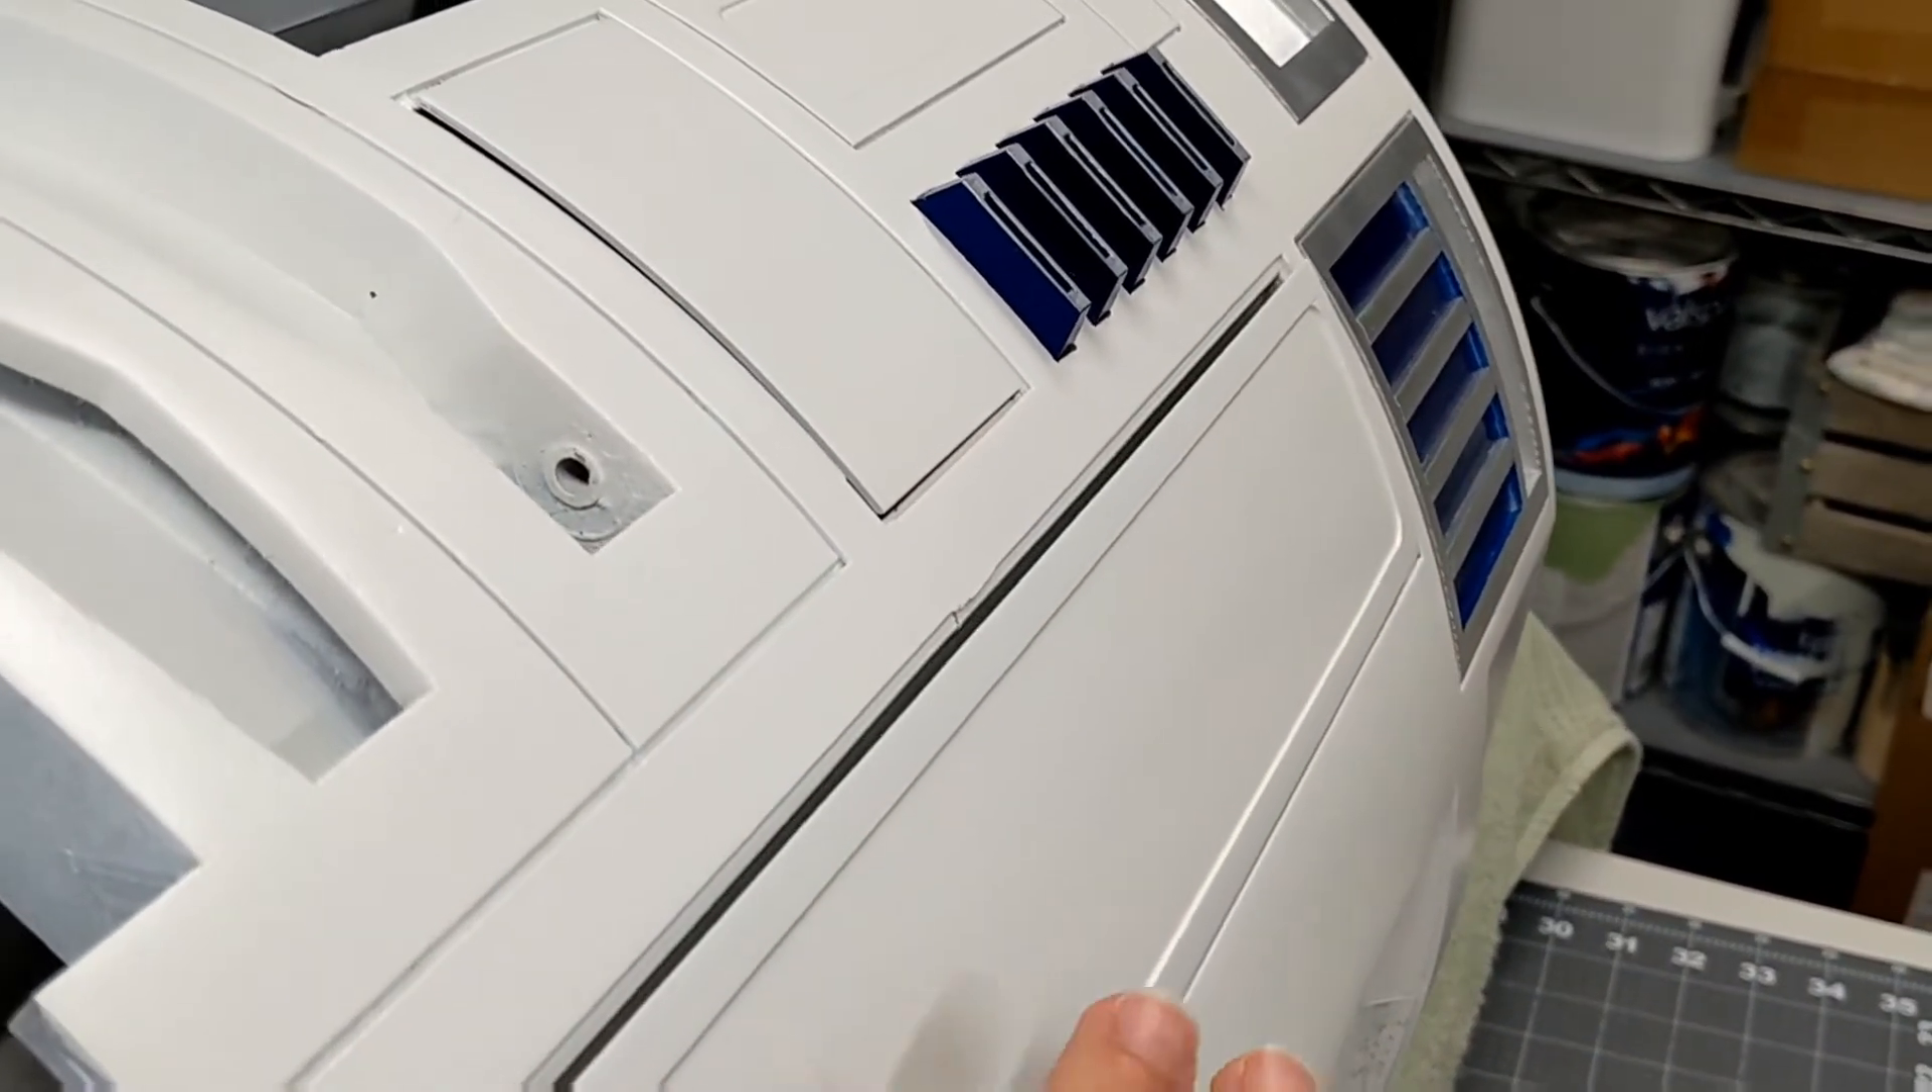But what we see is that the door is still not closing all the way.